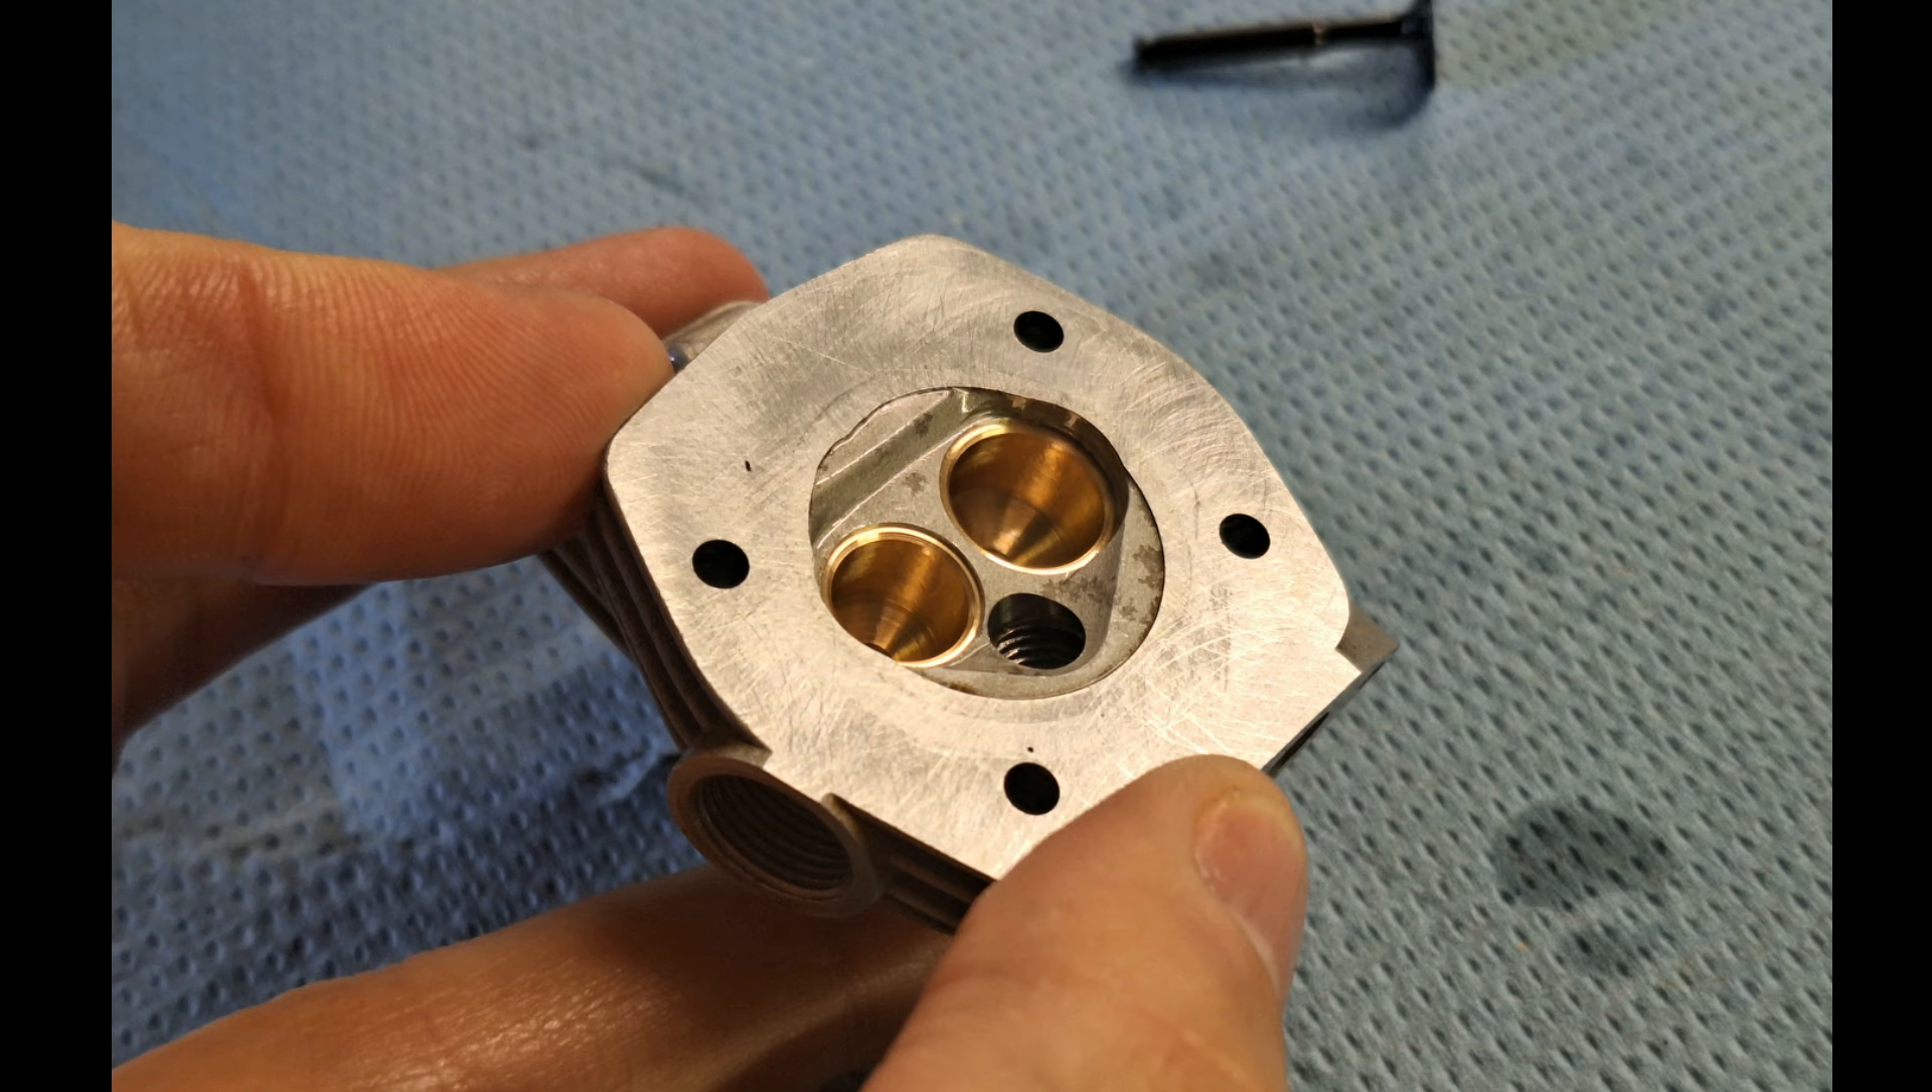The sleeves are now pressed in, and everything looks good so far.